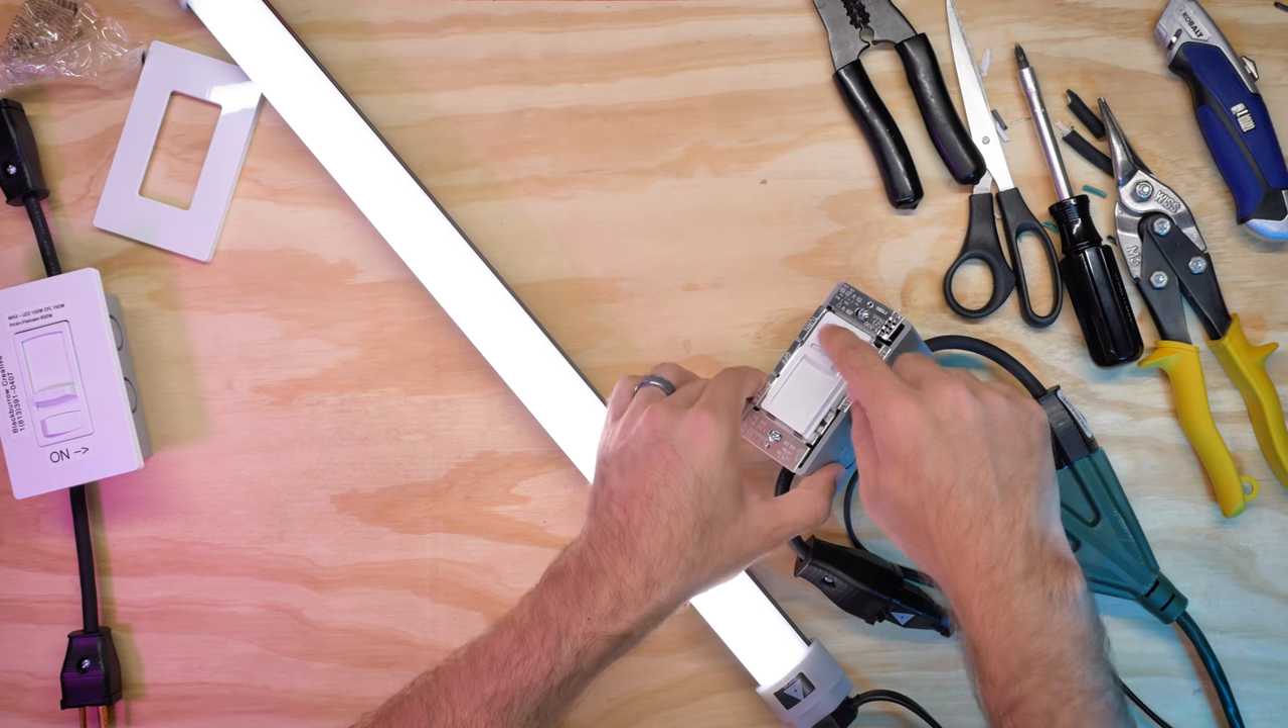Now the only thing left to do is to put our faceplate on.